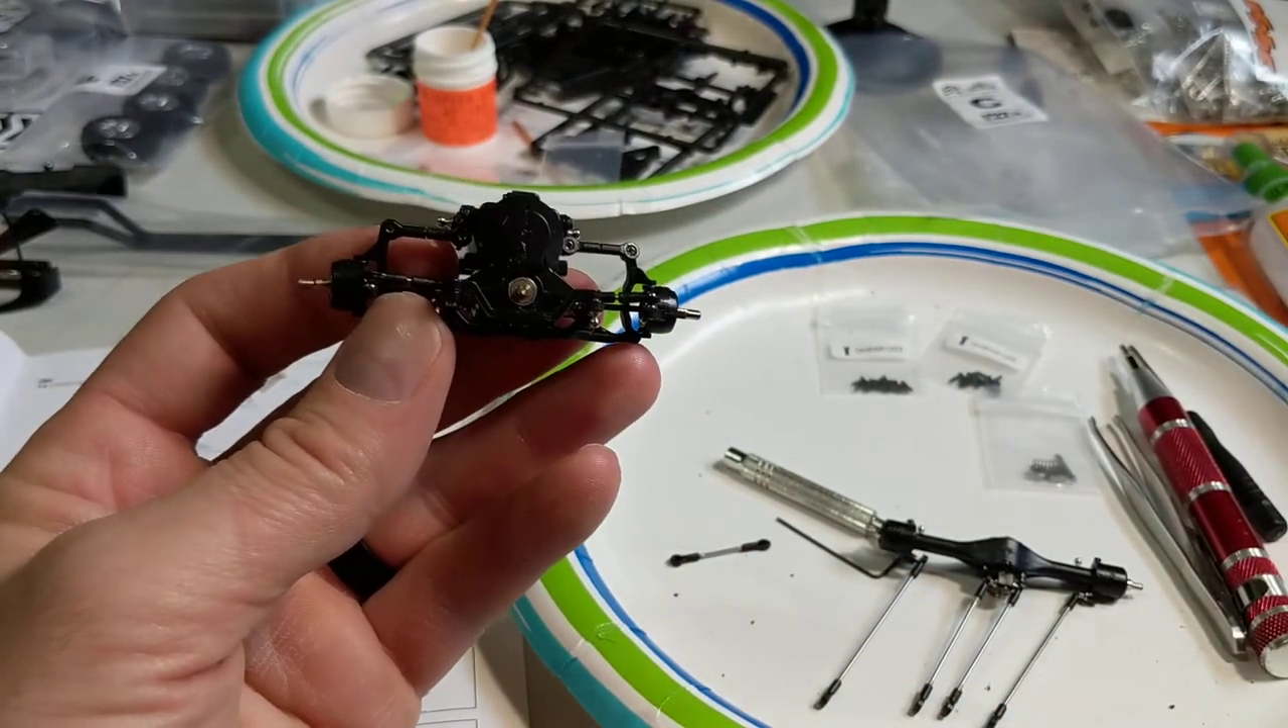Yeah I have the I have the front suspension put together.